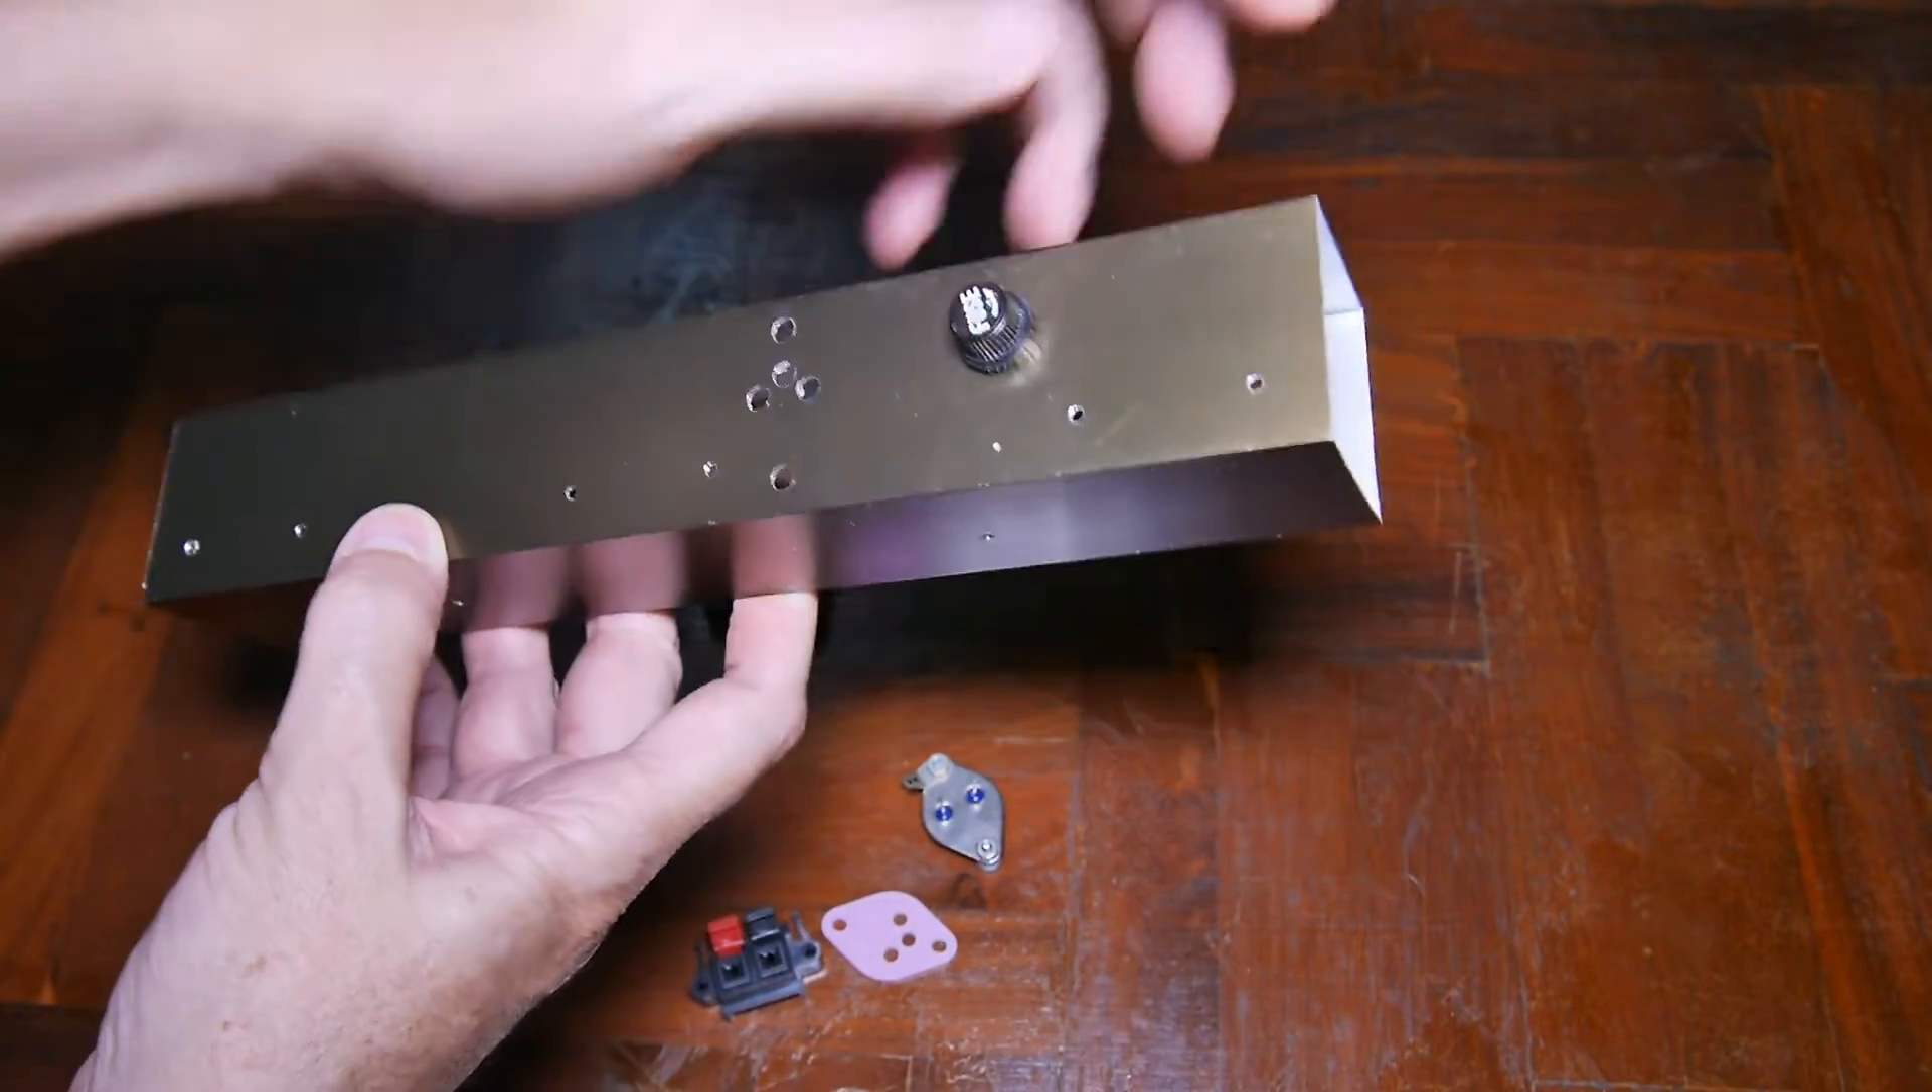And as you can see I've got the fuse holder in here.